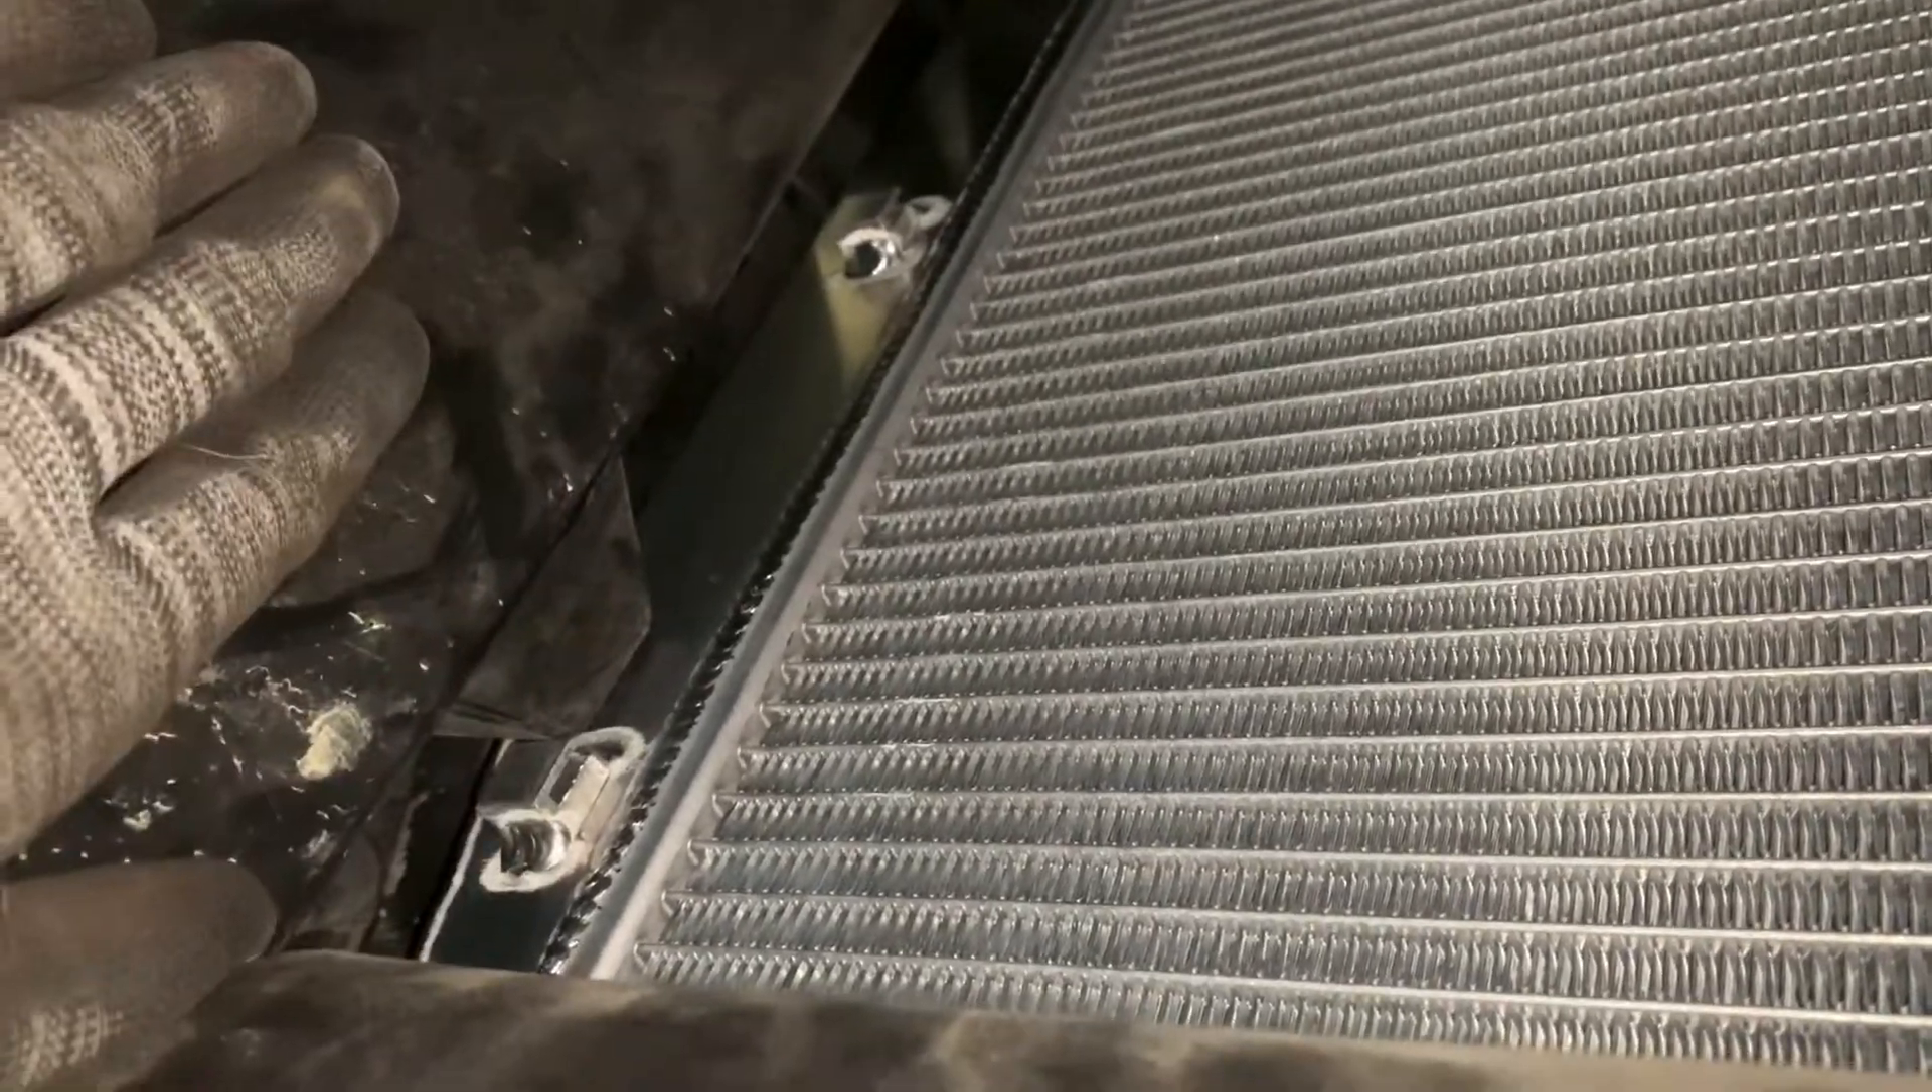I don't have that AC cooler sitting in front of the radiator, although it does have tabs to hold it in place.